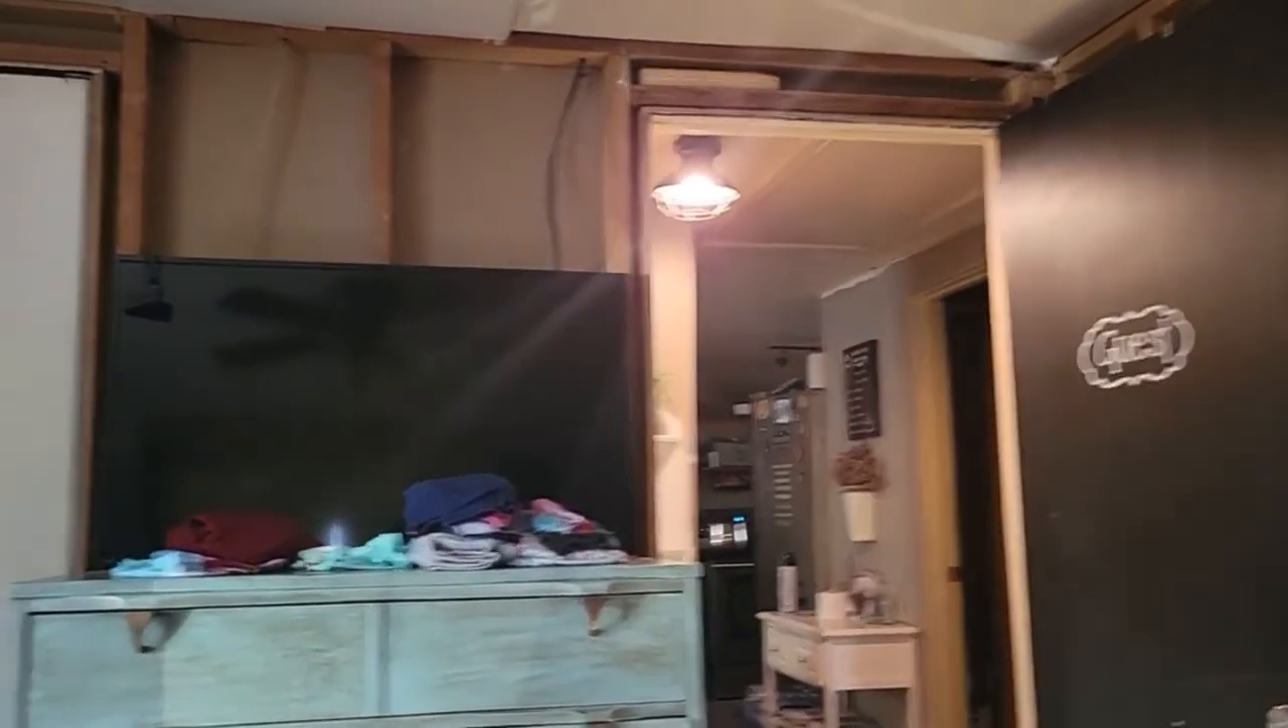This wall also has not been sheetrocked.